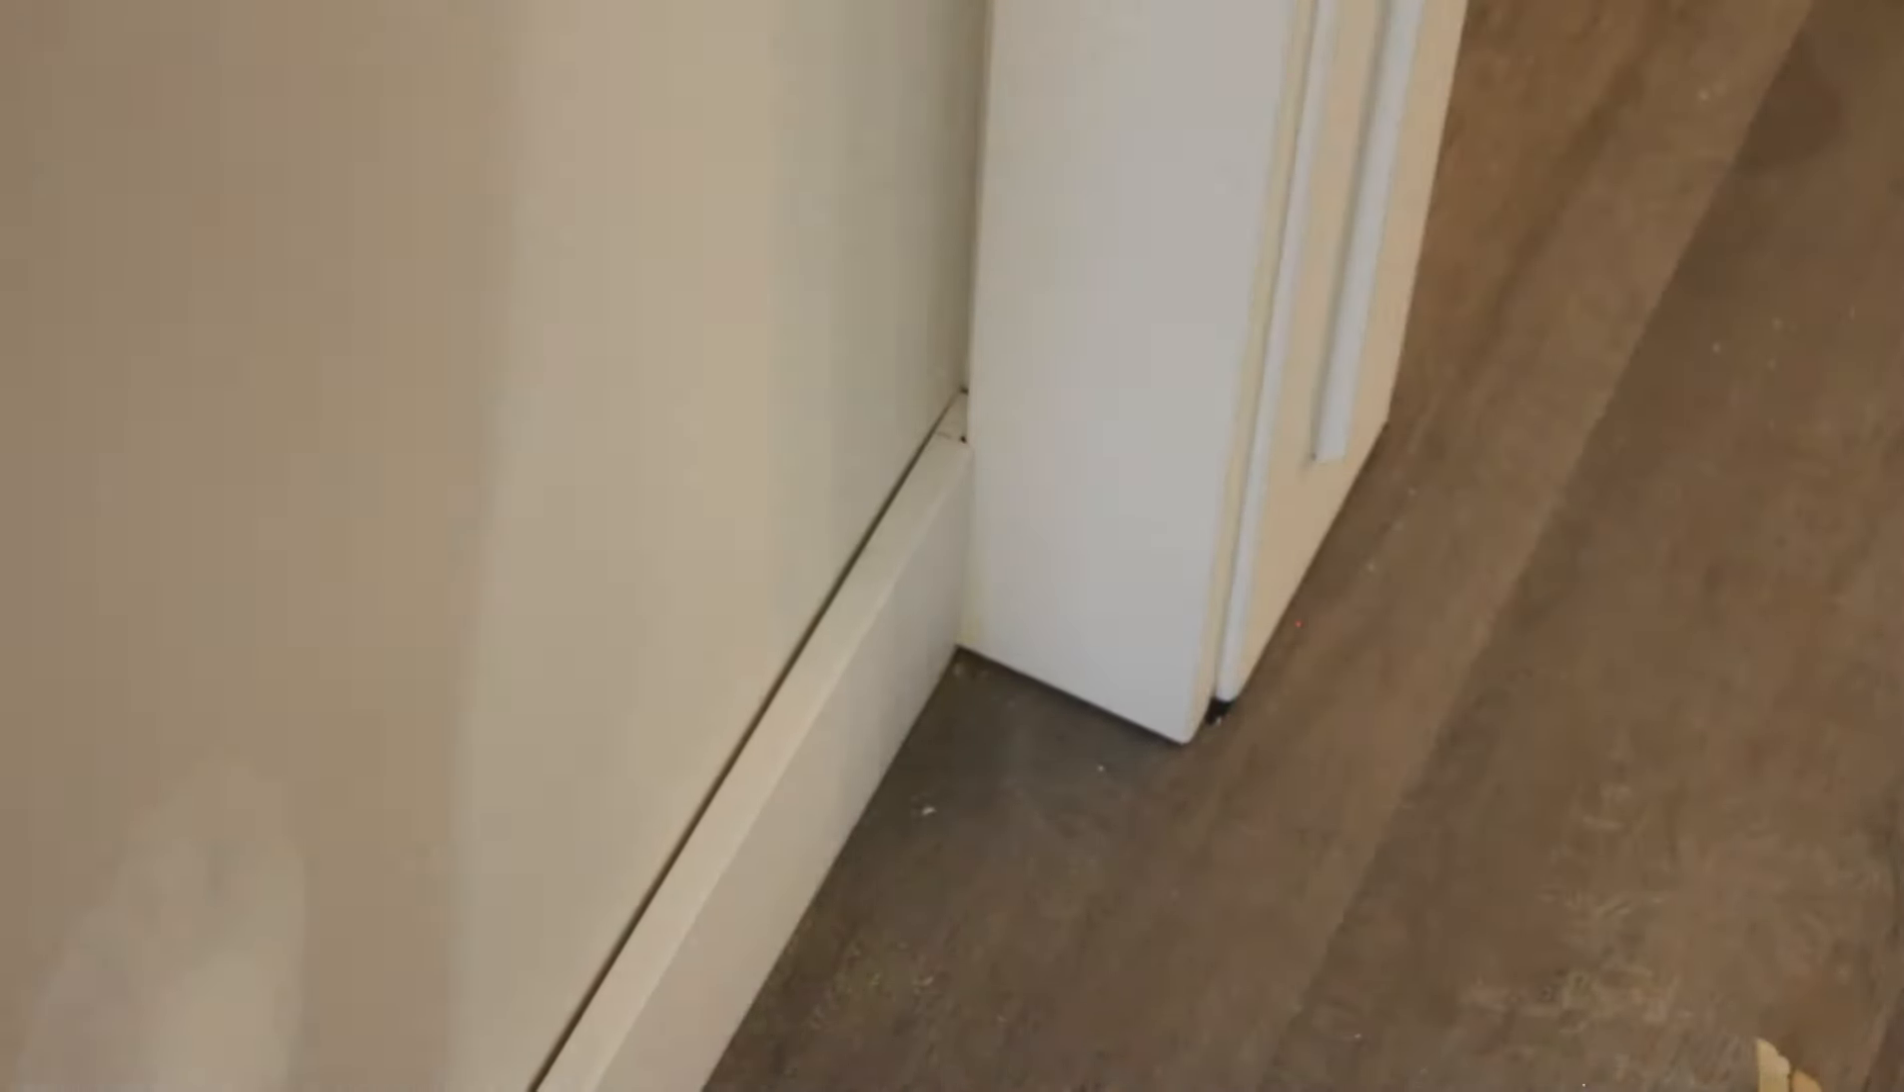Here we've just basically took a bit out of the end of this base. So it slides in nicely to the casing beside it.